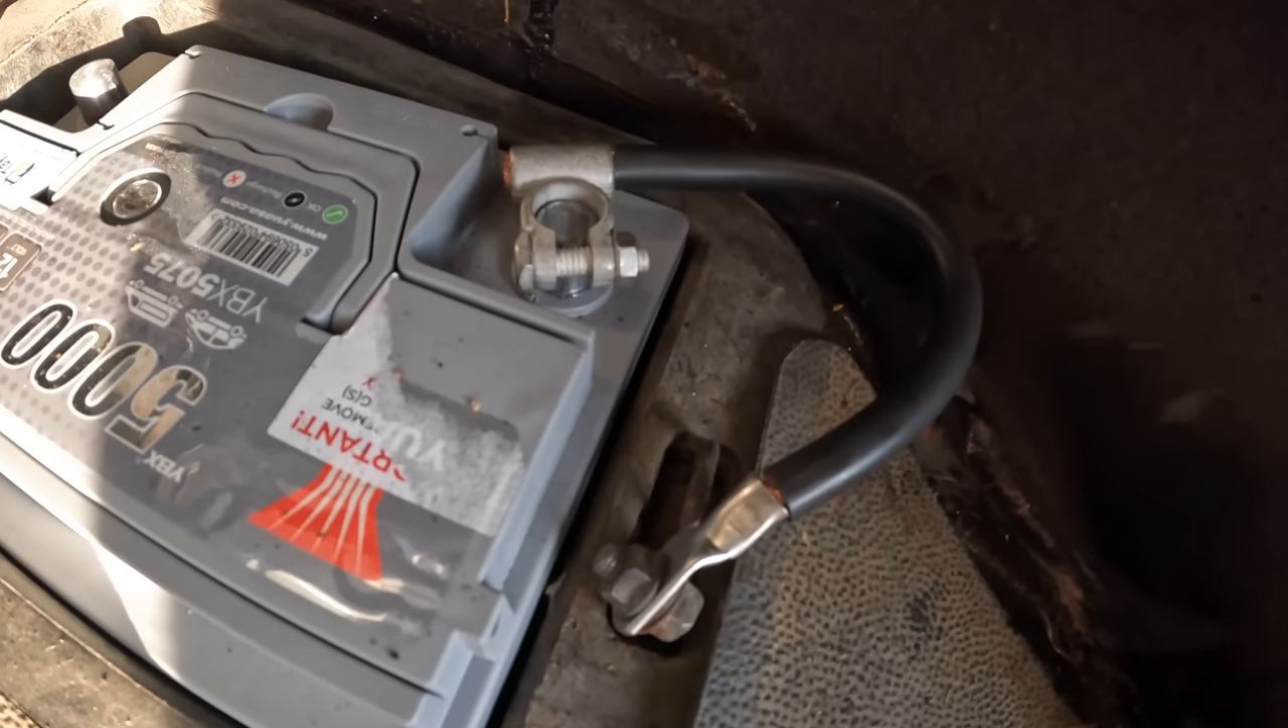So I don't know if I'm making a difference in the engine bay but I have now added a nice new earth strap here in the boot which certainly make life a little bit easier.